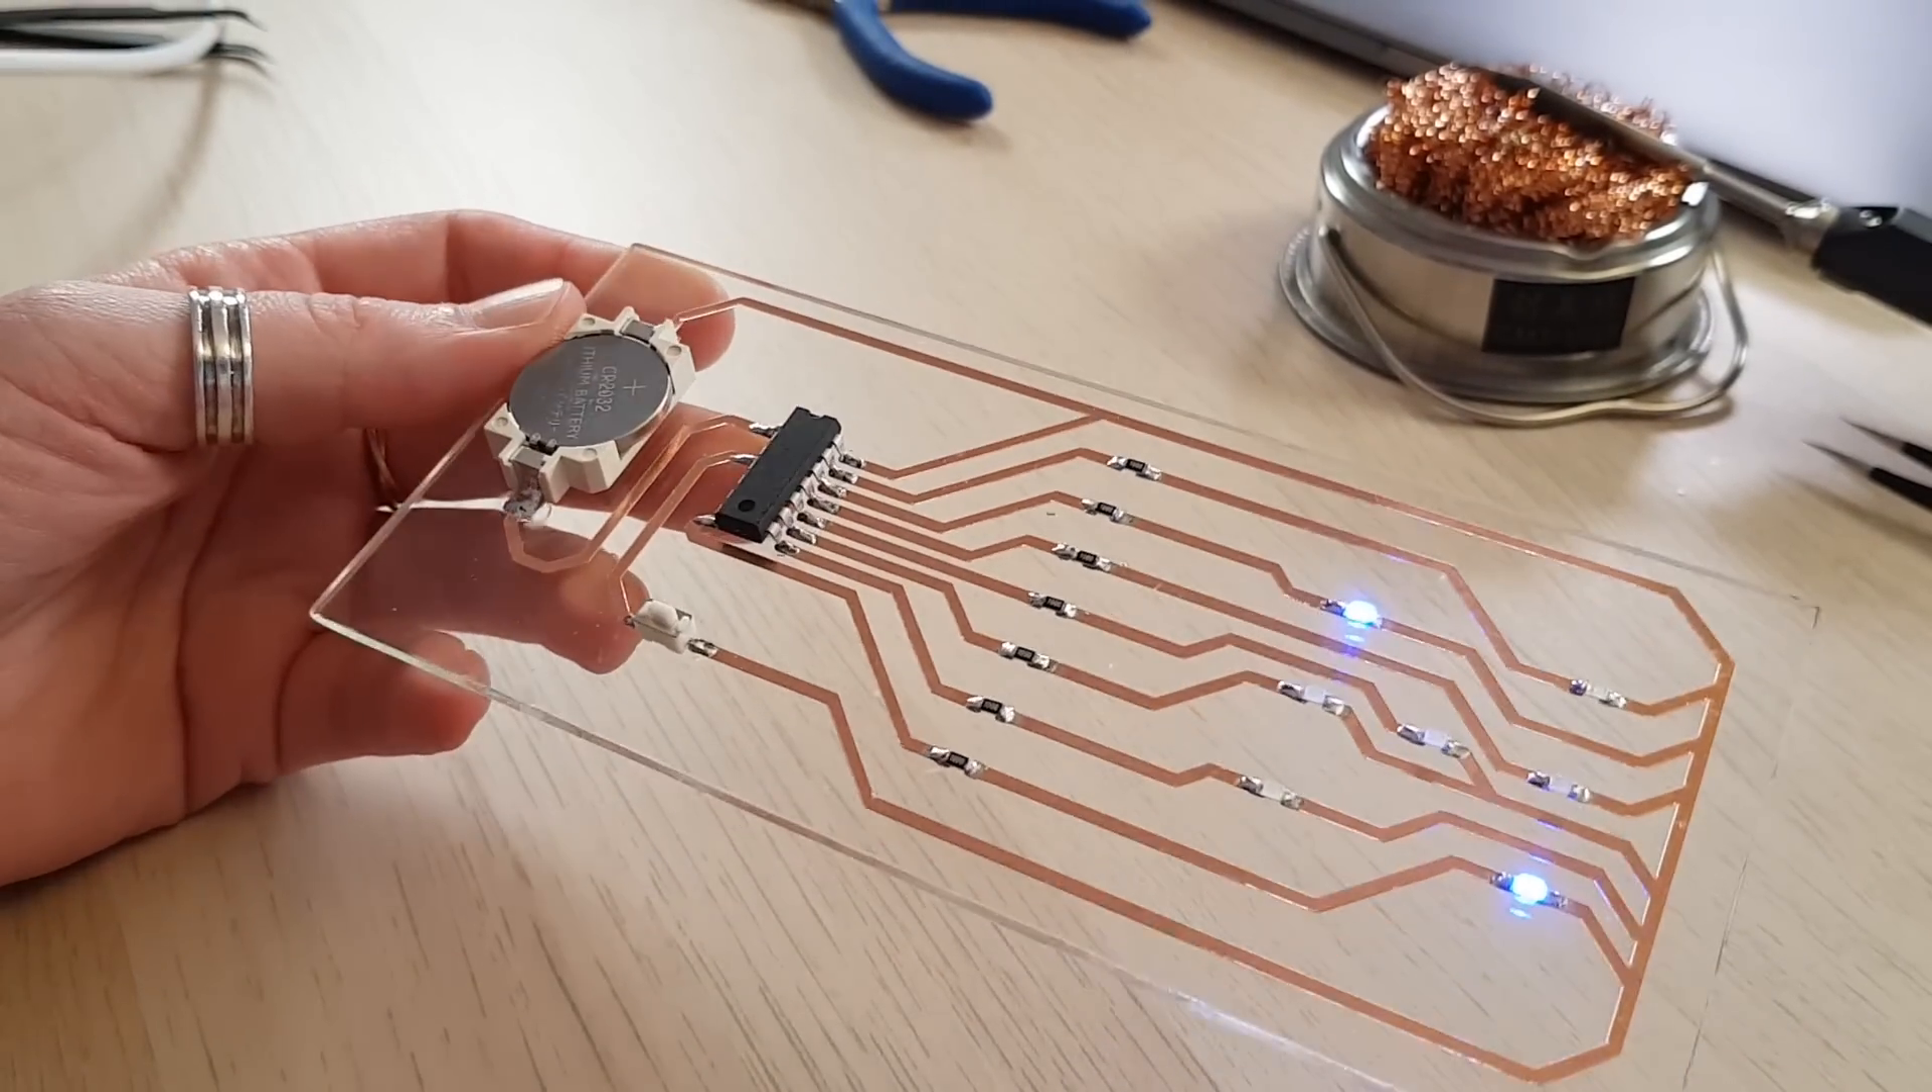Voilà, tout est maintenant soudé, je vais pouvoir mettre une pile, c'est une 2032, toute simple, donc je le mets dans l'emplacement, voilà, et on peut appuyer sur le bouton pour tester.